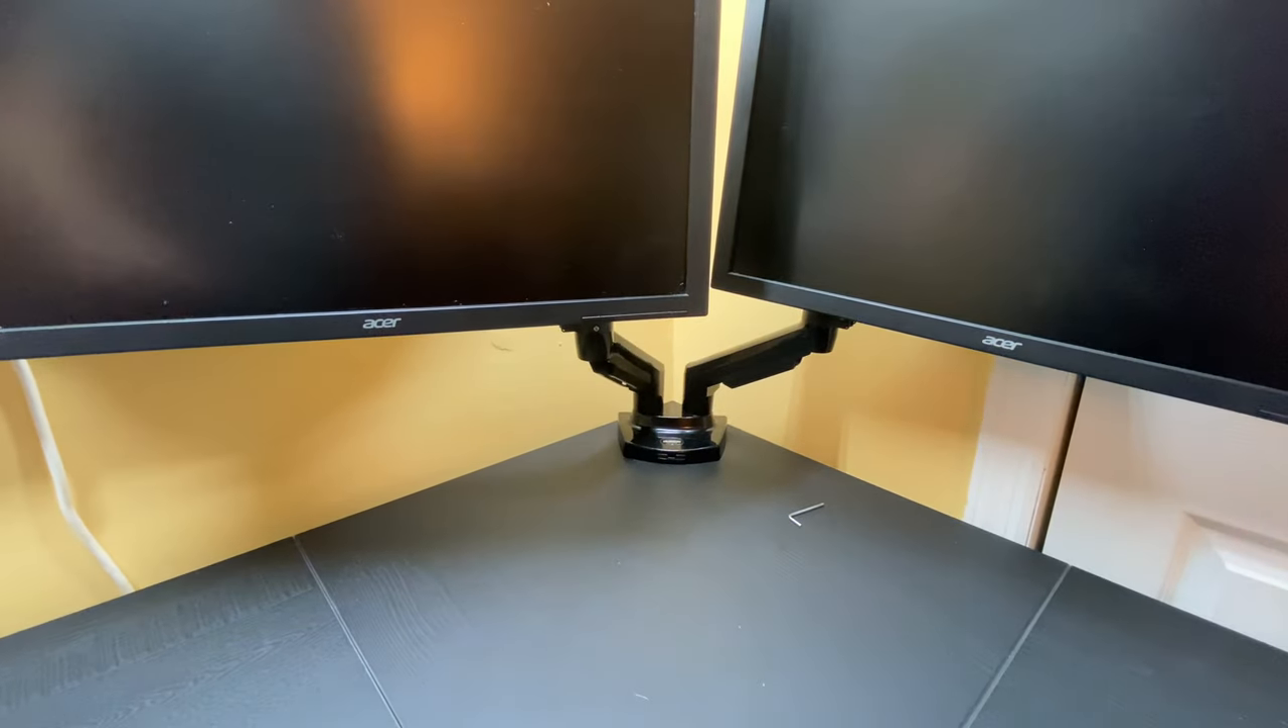And now we have both monitors mounted.